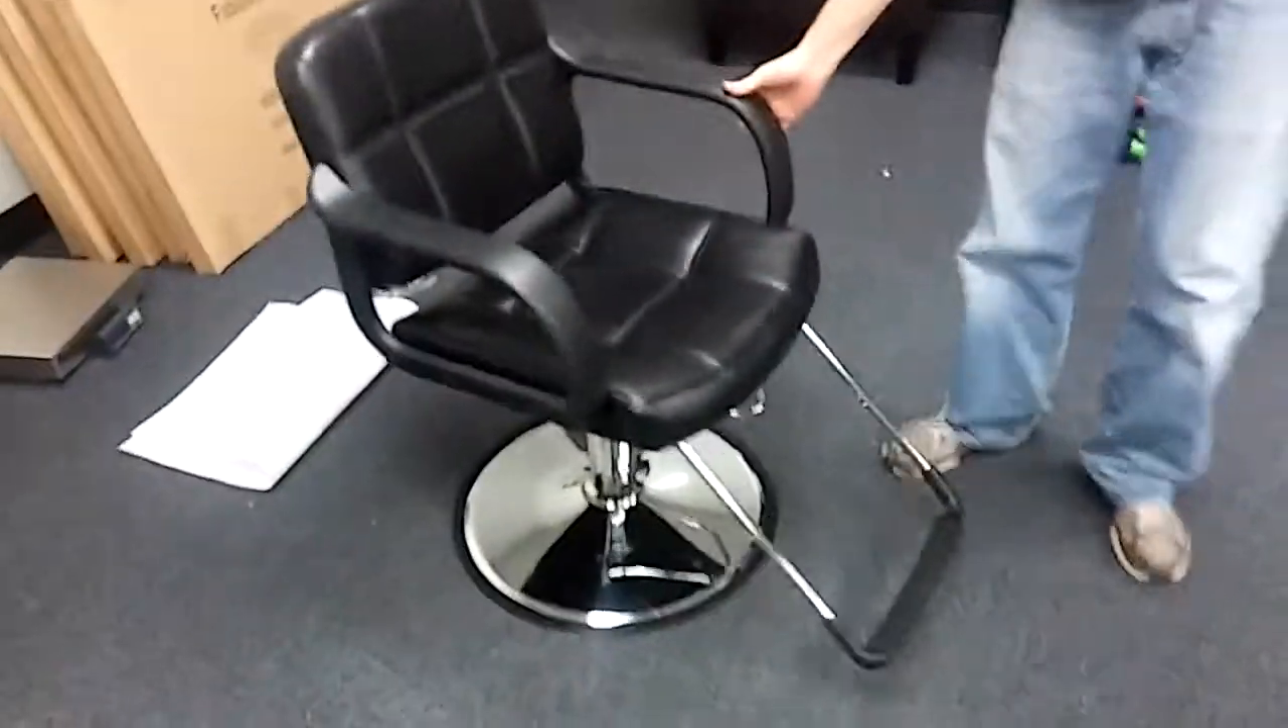Now we've got our salon chair fully put together here.